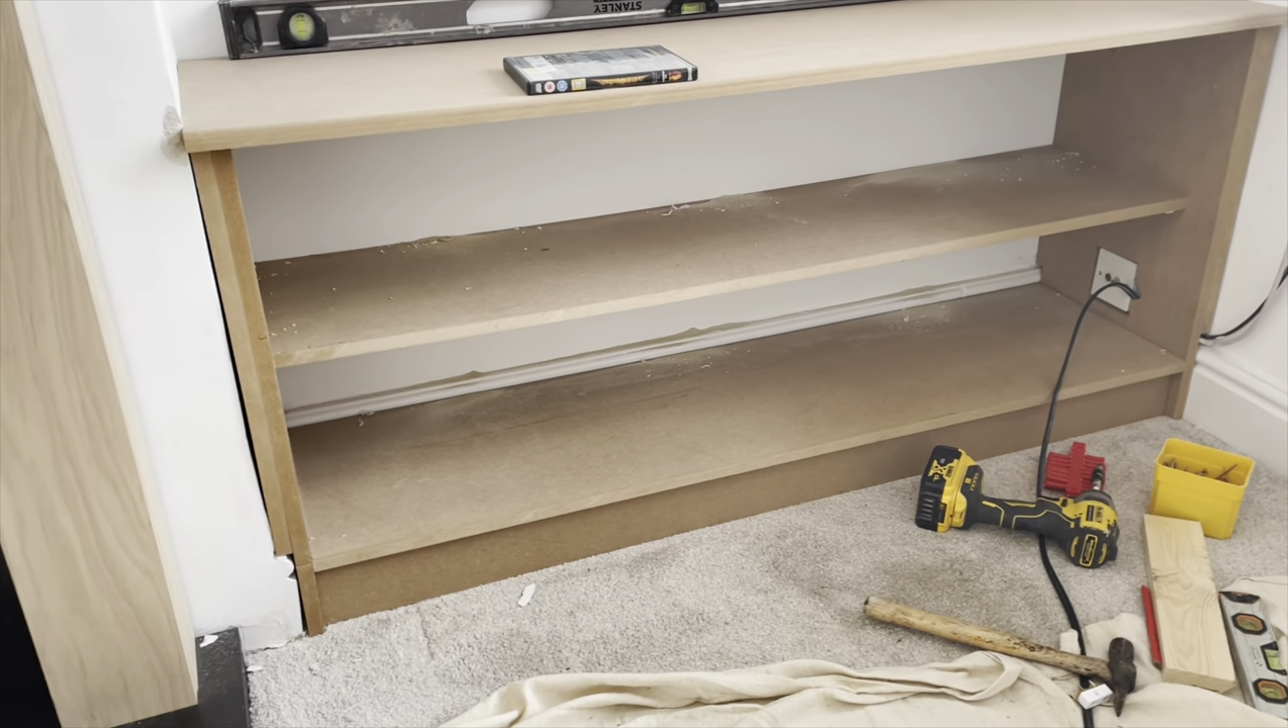We have the base, the base unit or the cupboard unit at the bottom of the TV unit so we've got the carcass essentially fitted and built in so we carry on now.